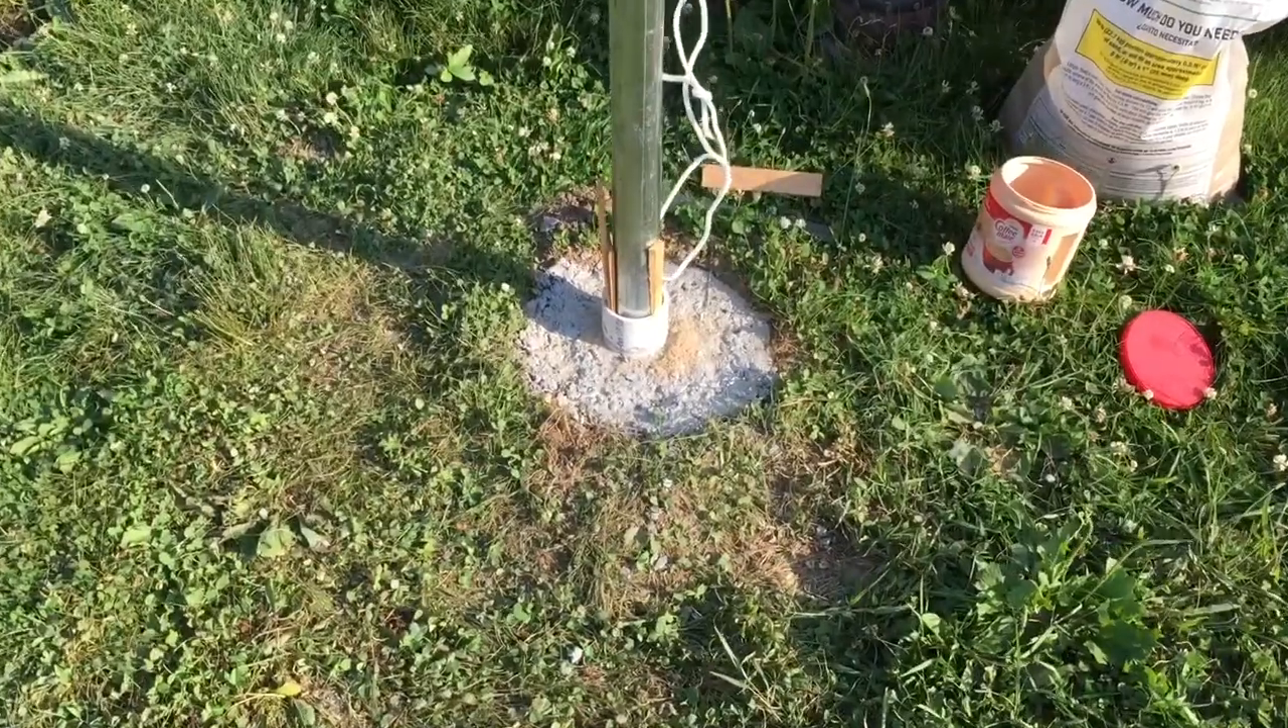We put the initial pole in, looking good.